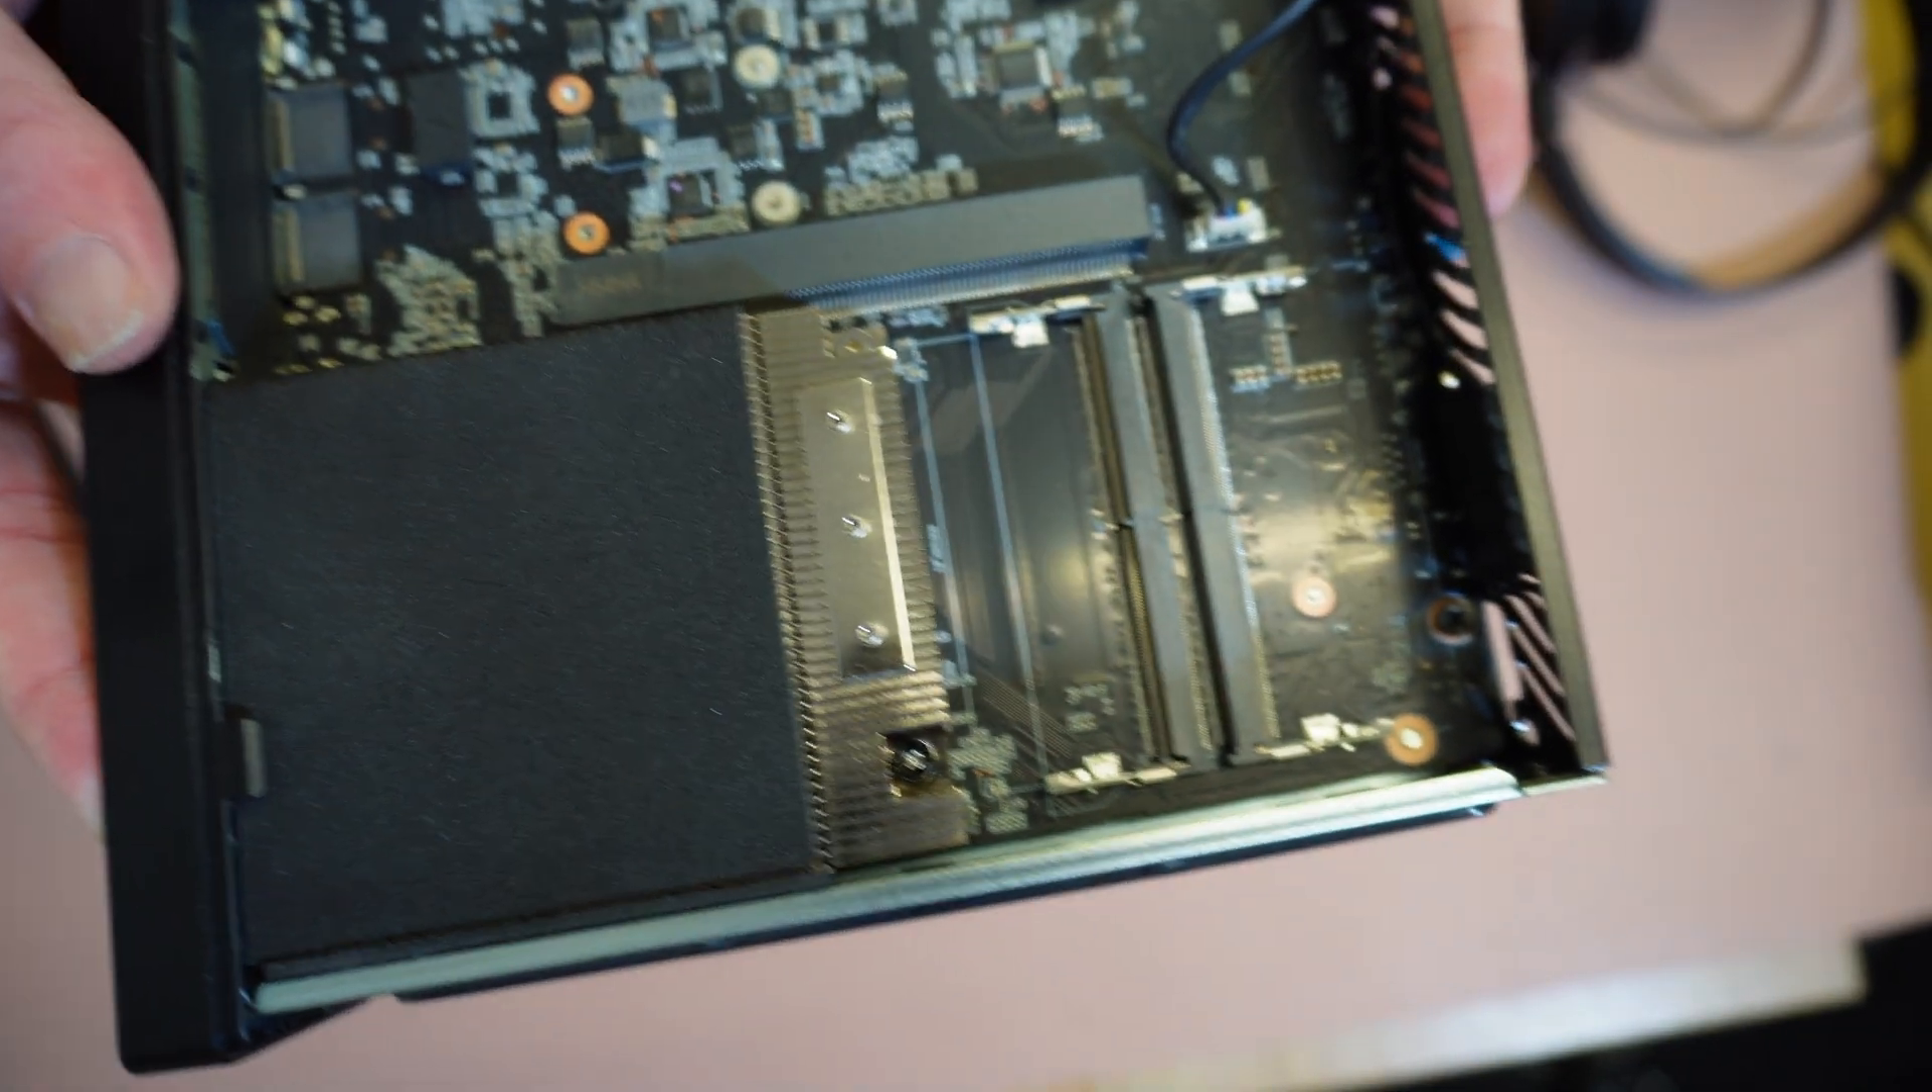Now we can see the memory slots exposed.